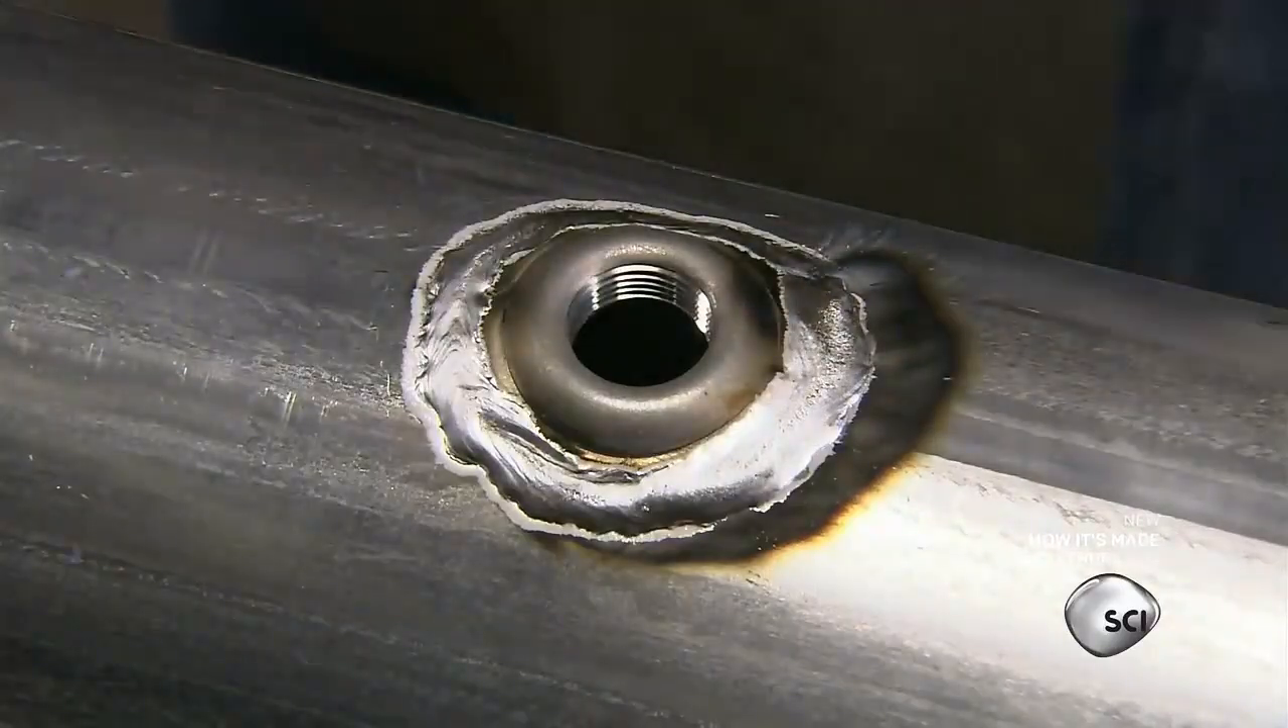He welds a threaded fitting onto each outlet. The water pipe is complete.